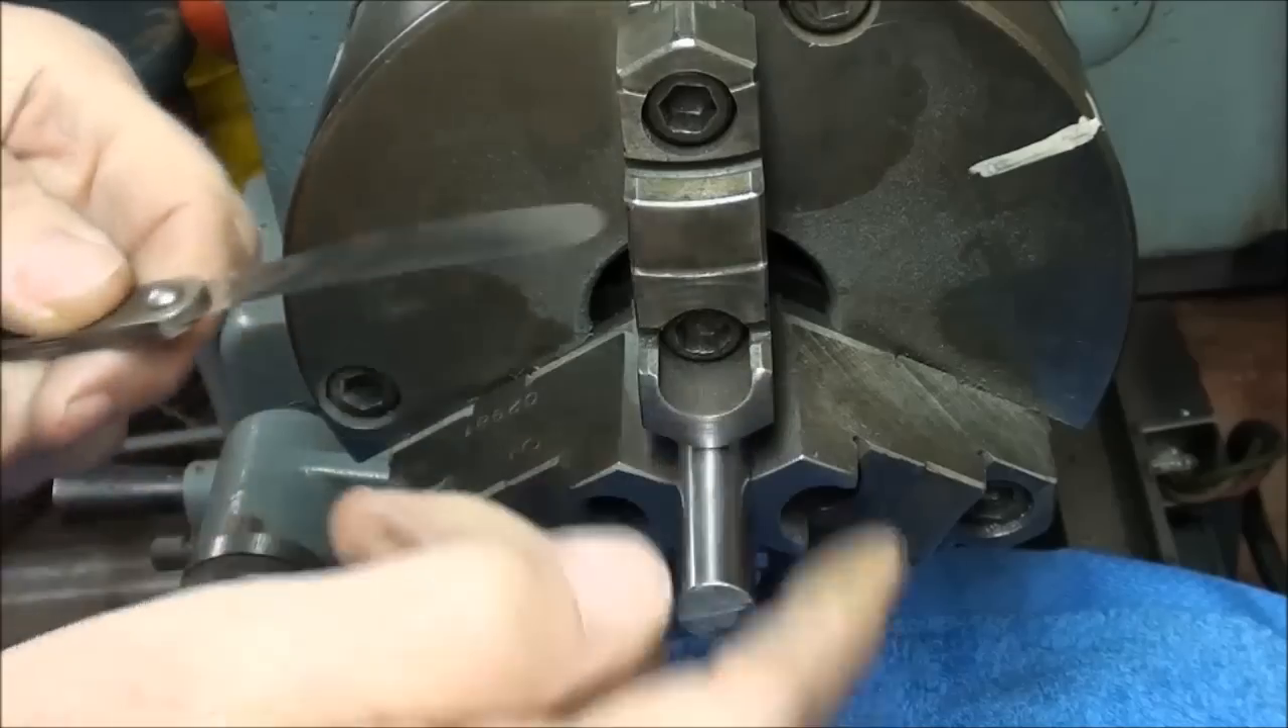This is the half -inch drill rod I installed back in the chuck, and this is a one -thousandth feeler gauge.